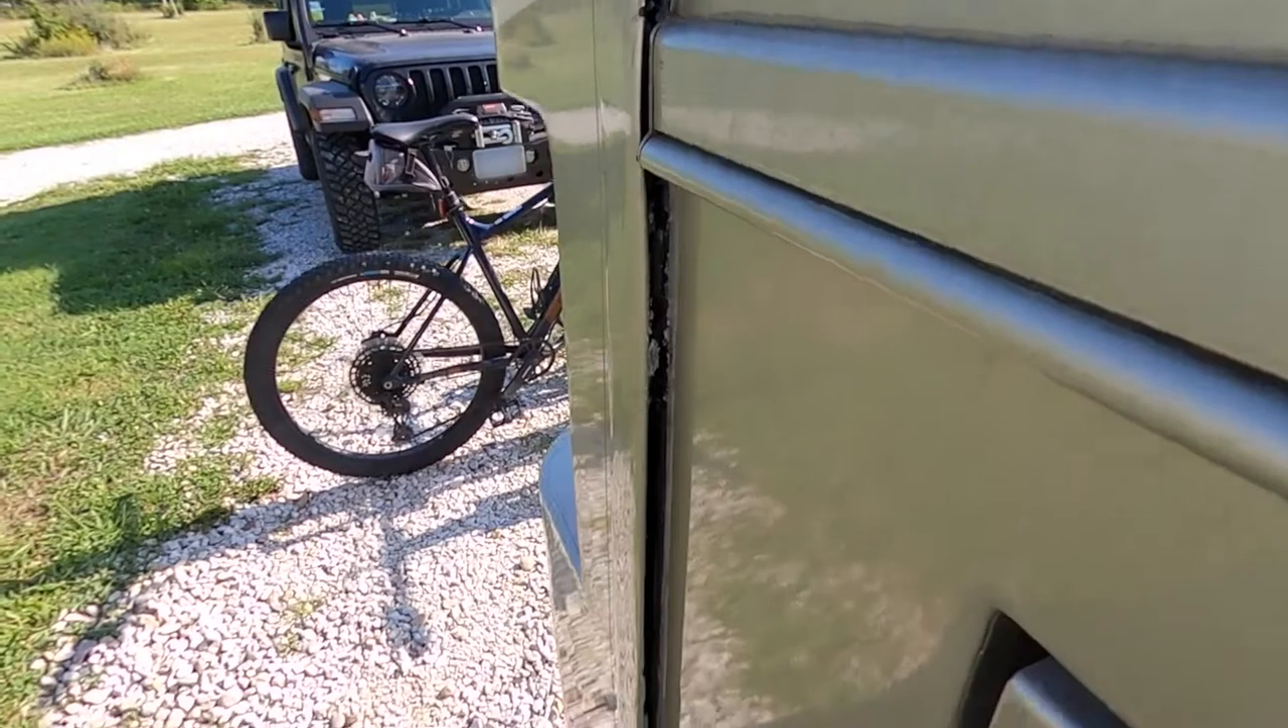As you can see here in the front of the tiffin we've got an issue right here with the front cap coming apart.